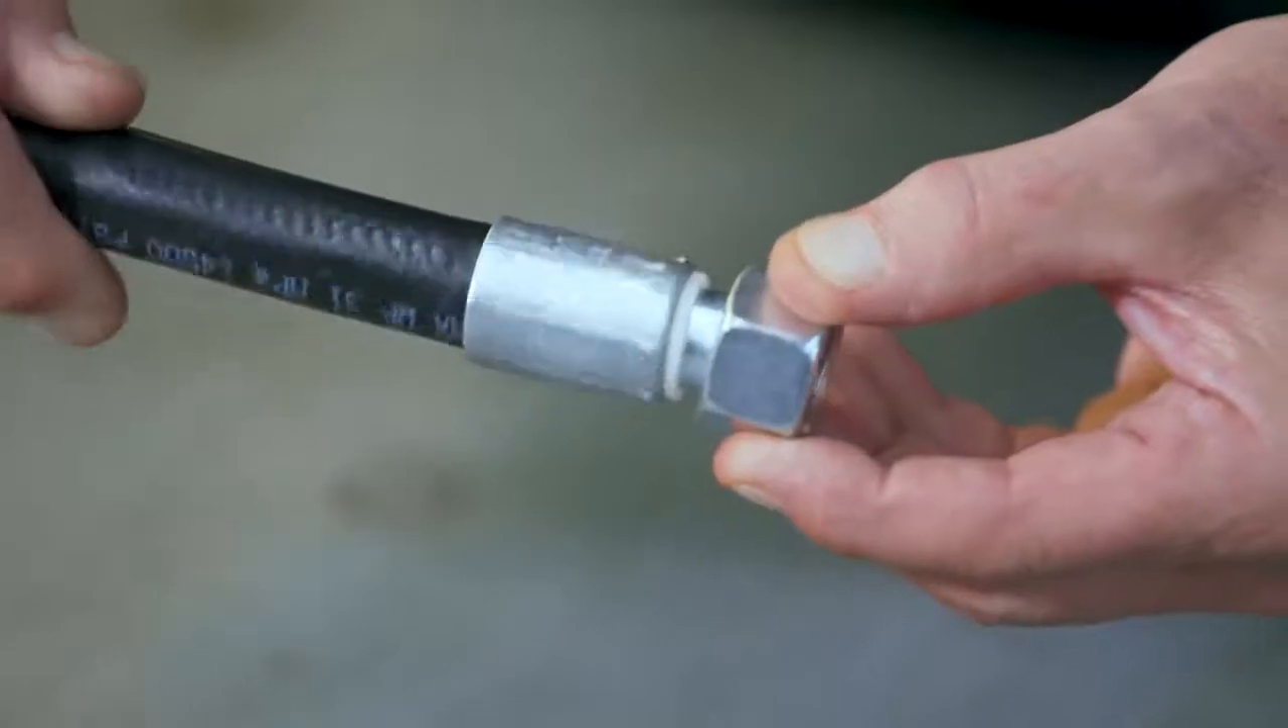The crimped hose should look like this.